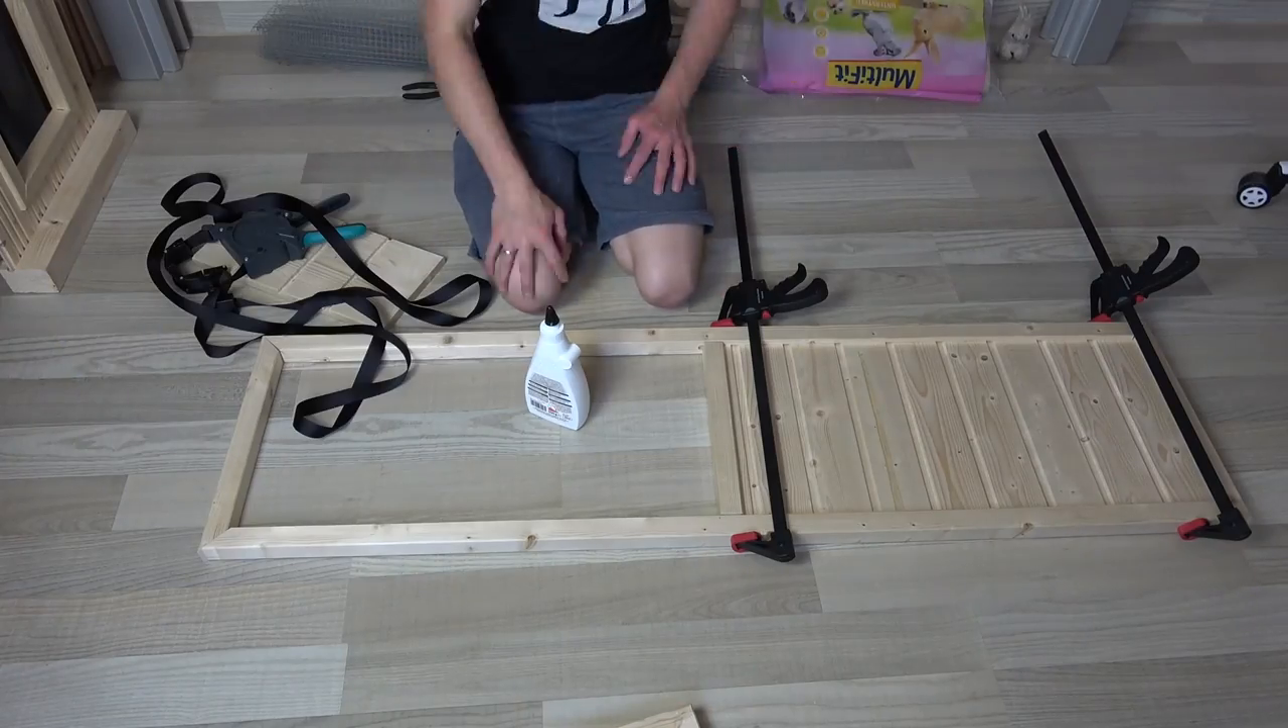I had everything together using this brilliant frame tensioner by Wolfcraft and some clamps.